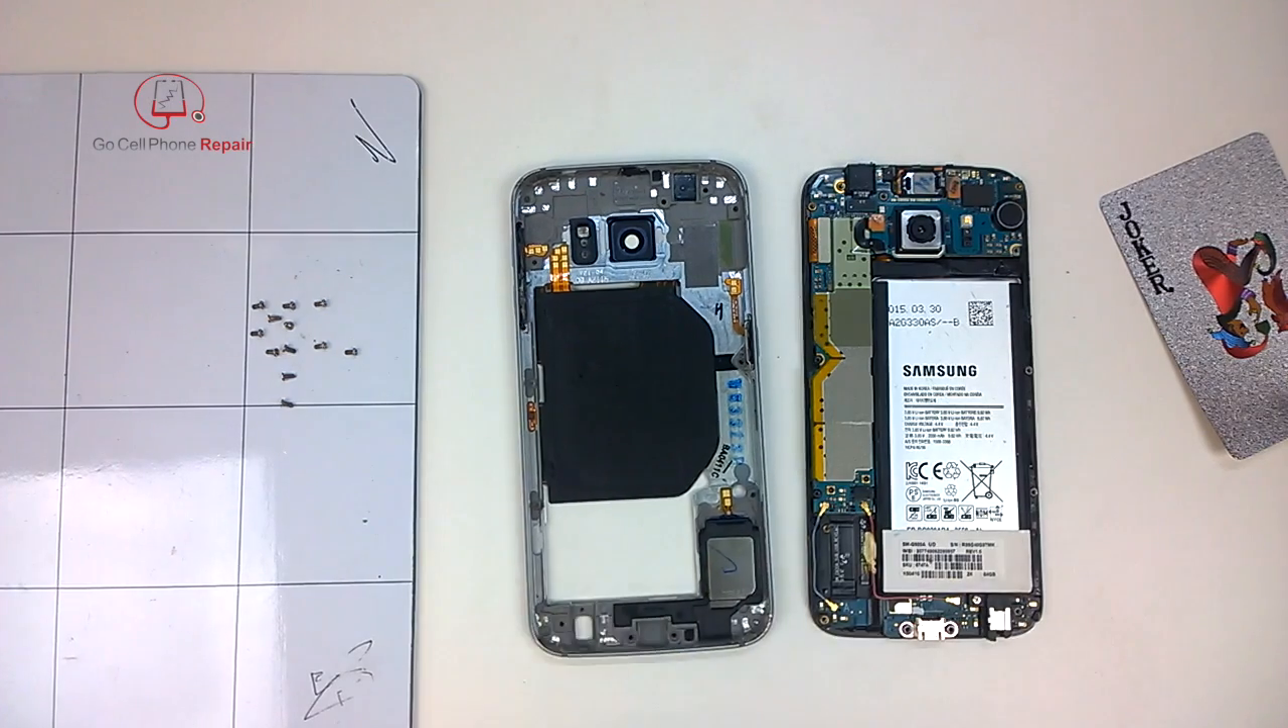And there we have the mid-frame, or the bezel, separated from the phone.